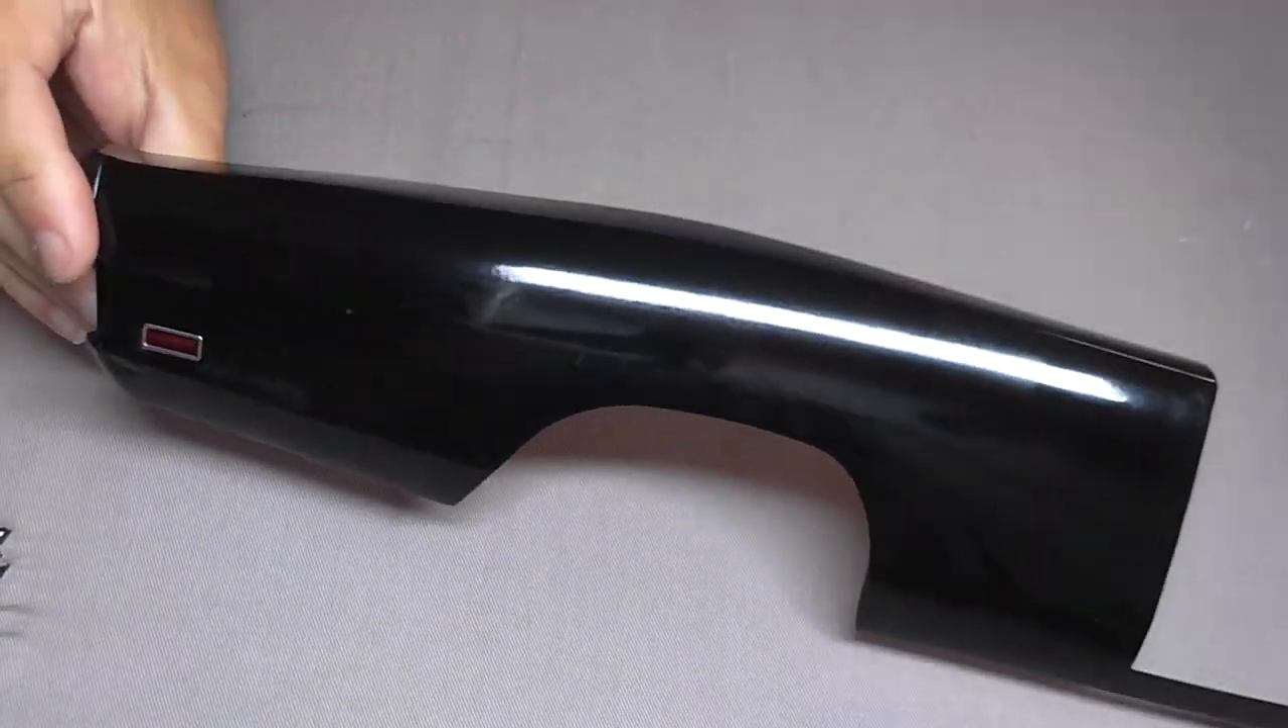So the reflector is now in place.